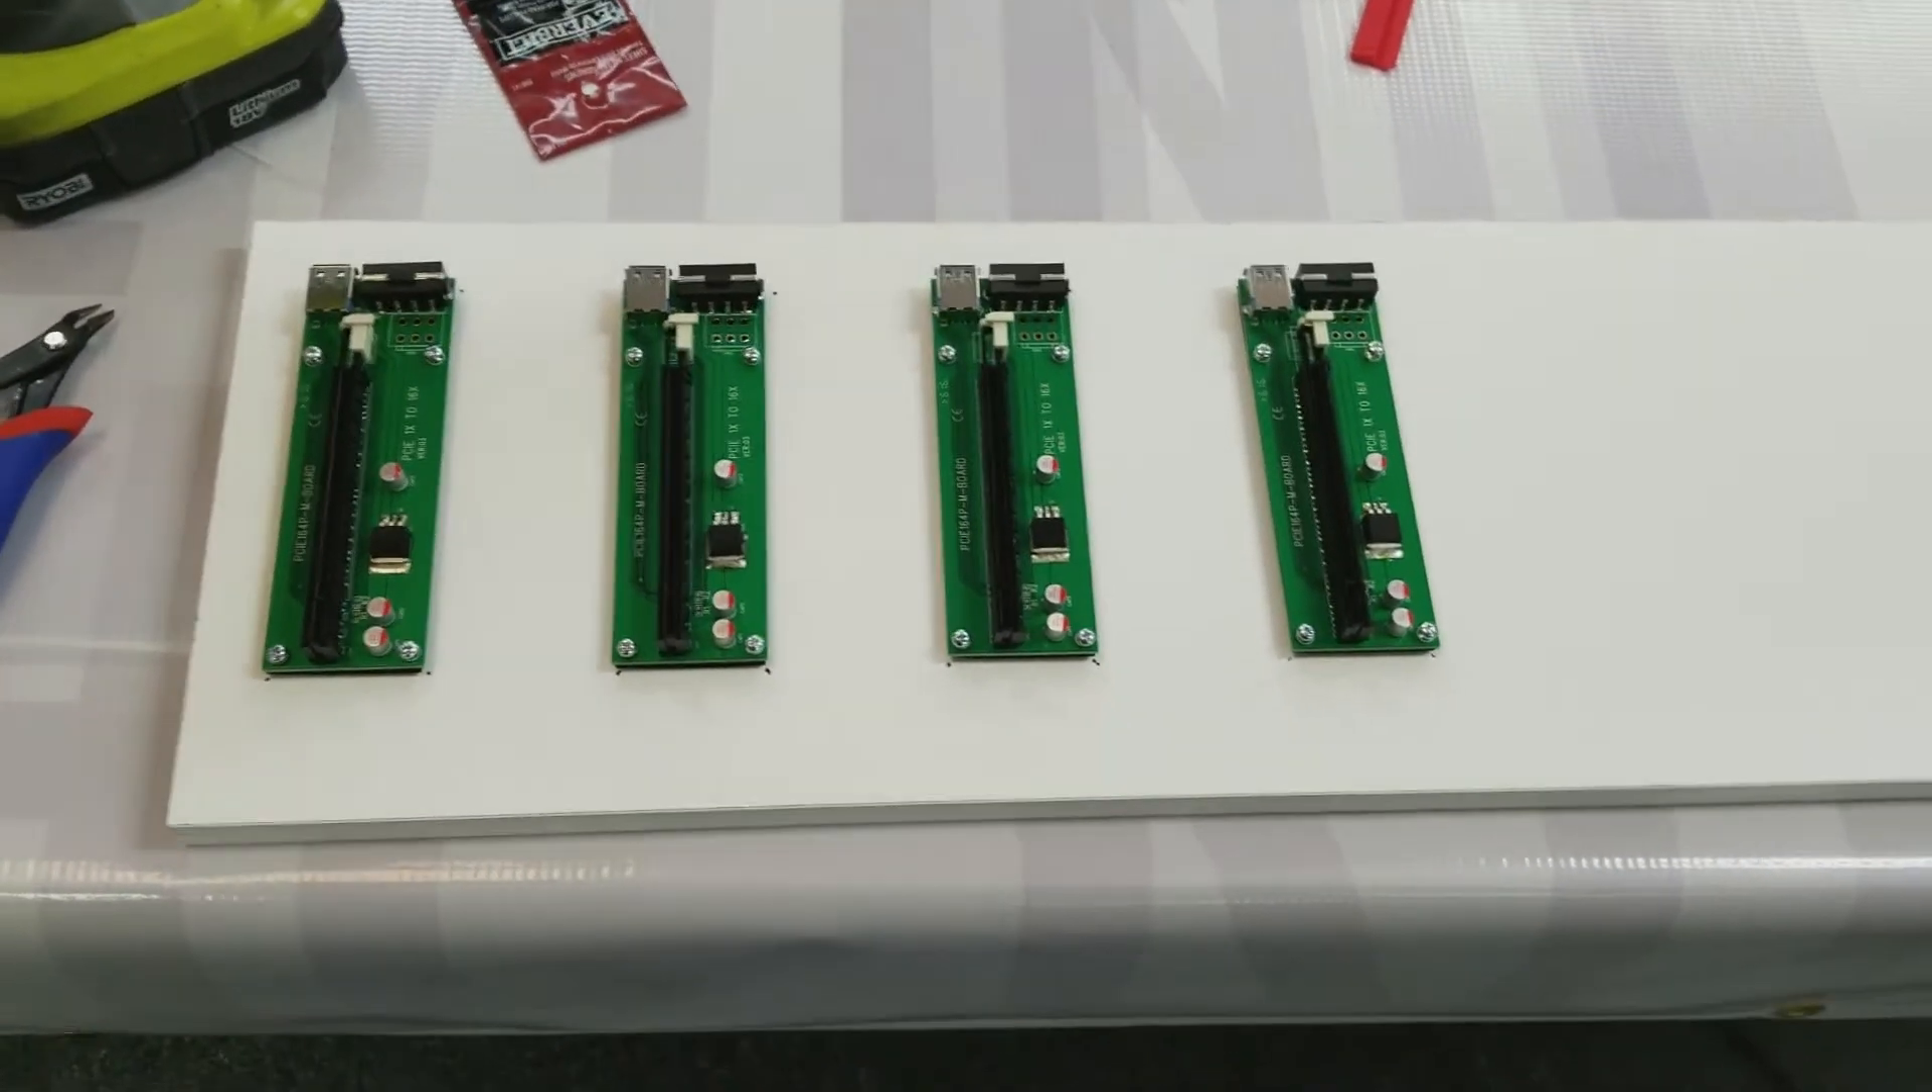Okay so here's our four PCIe risers mounted to our shelf.